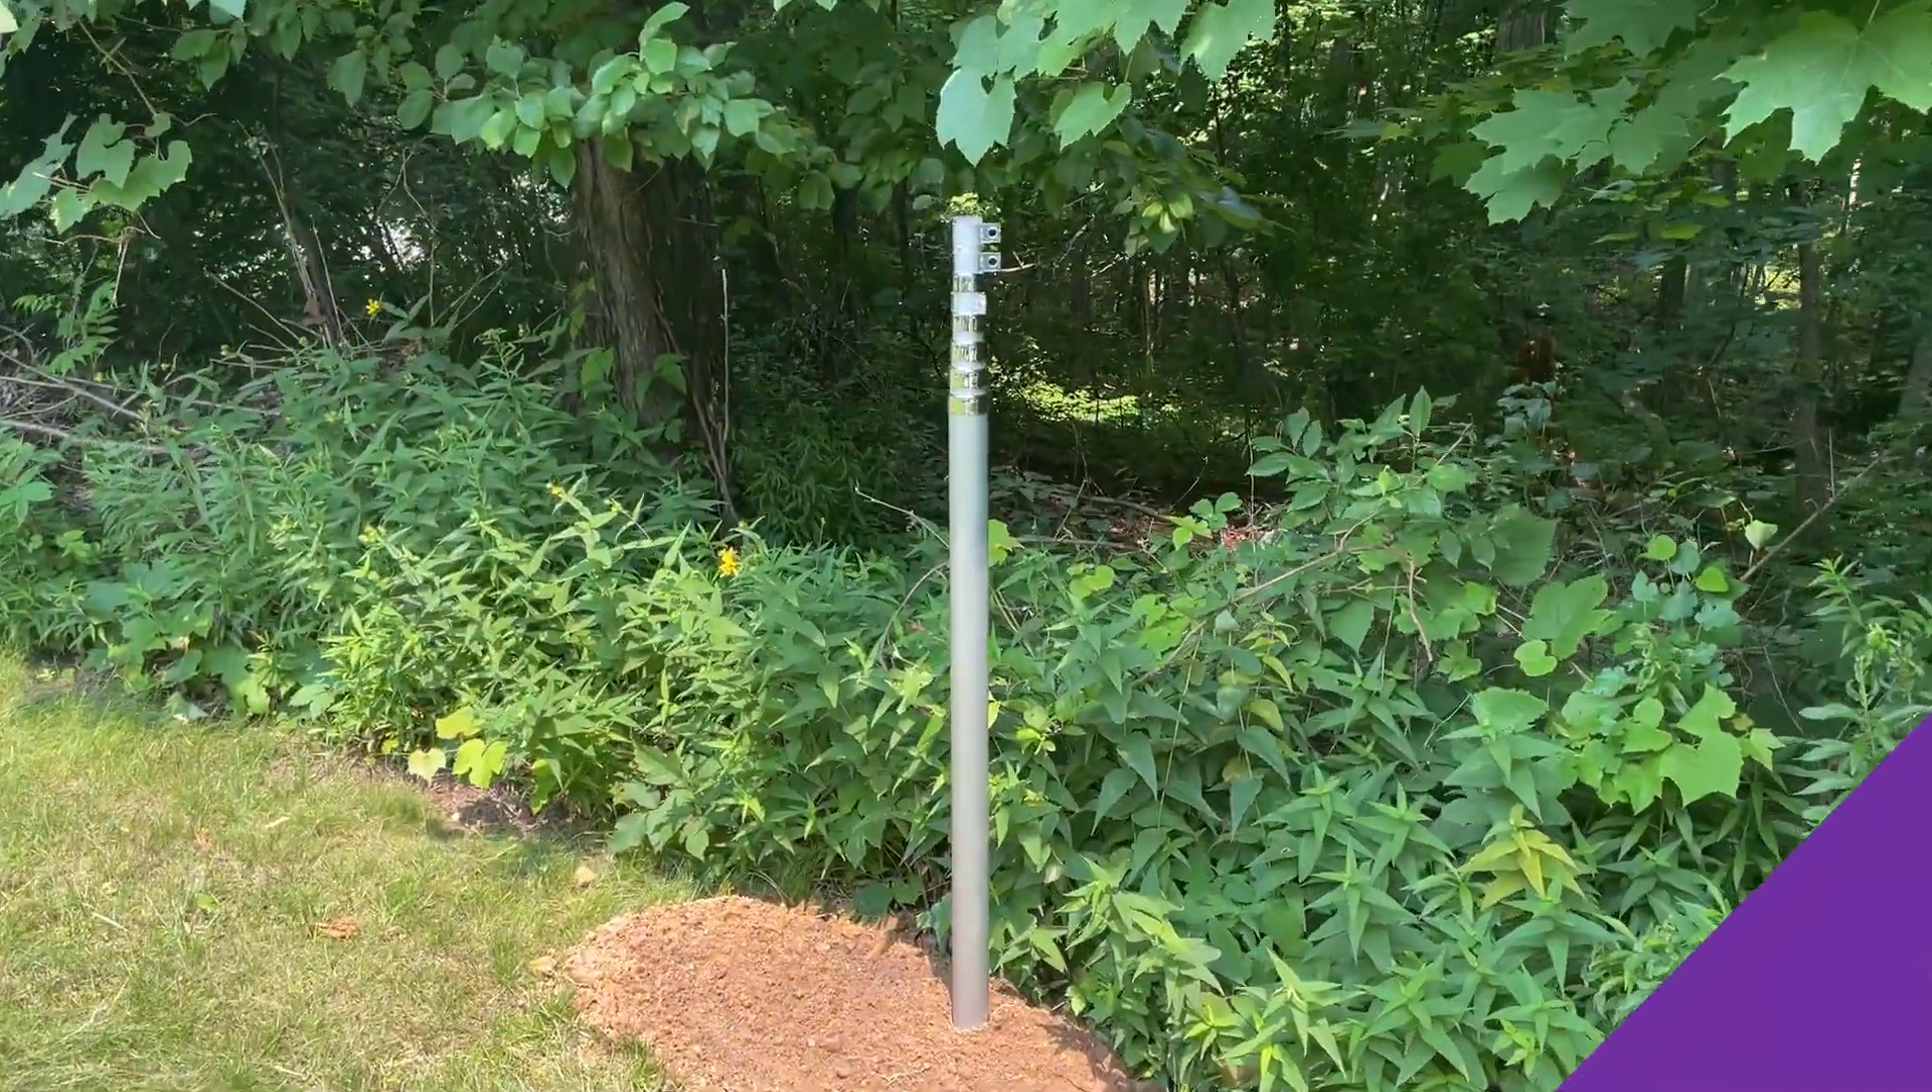We set the post already. This is the telescoping flagpole, 30 foot.